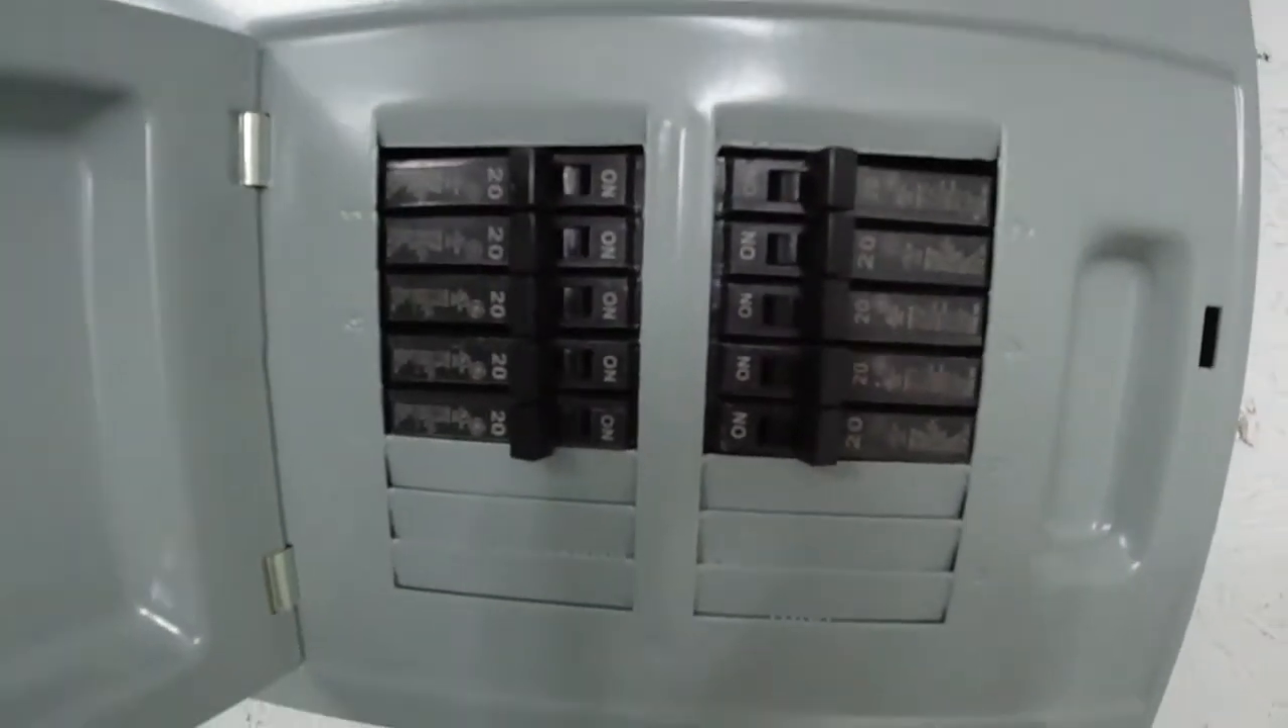Now, our panel's all finished. See, we've got all of our breakers installed here.